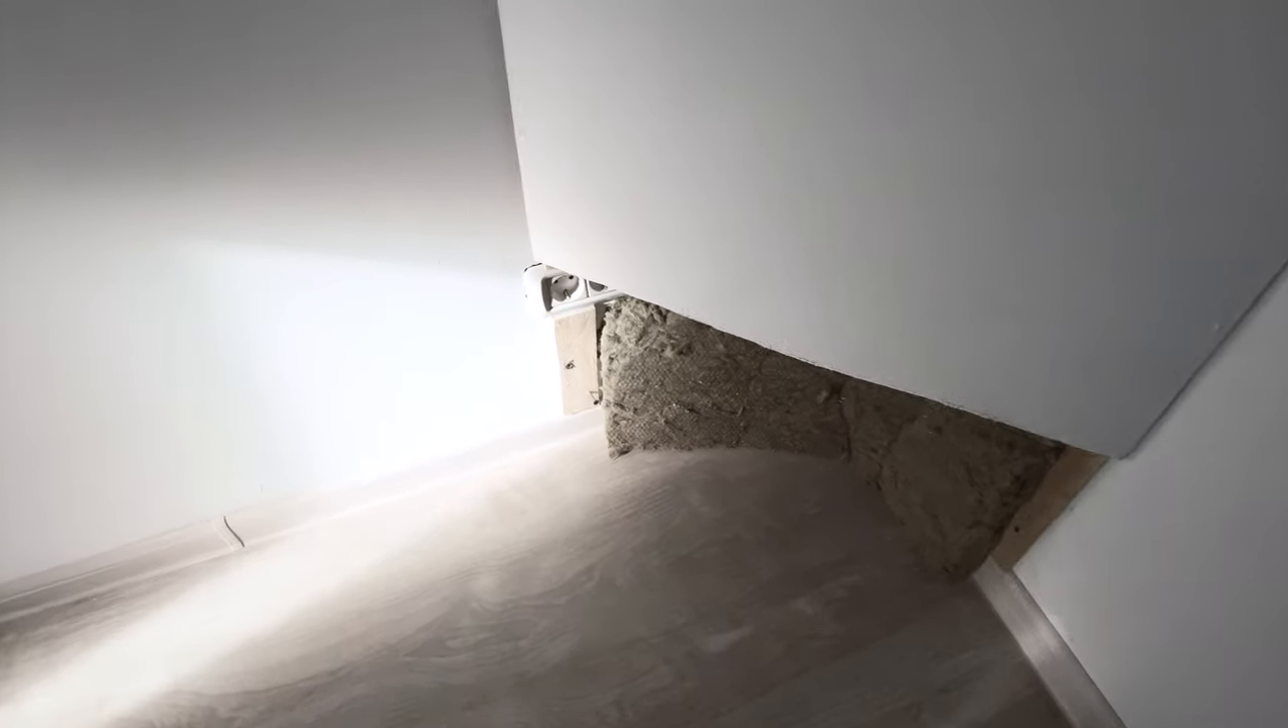It's not a big issue, but as you can see, in the lower side of the bass trap, I have a gap.